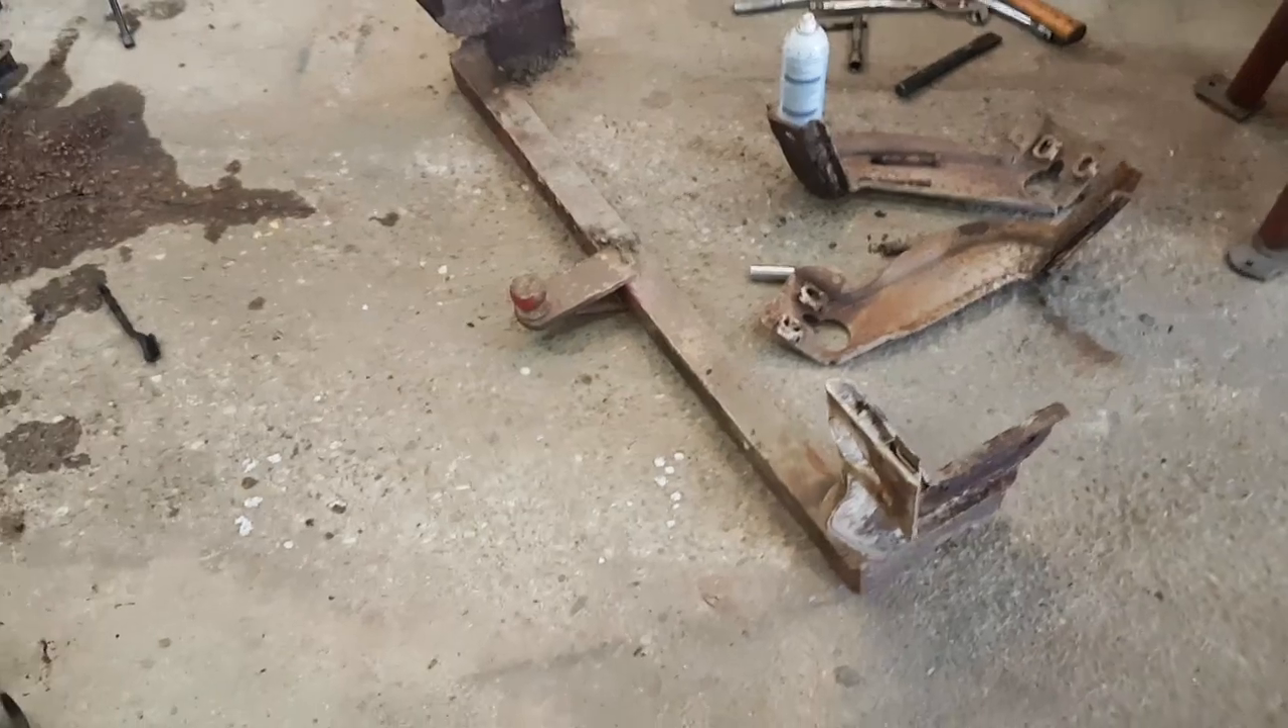Oh, there's one trailer hitch off.